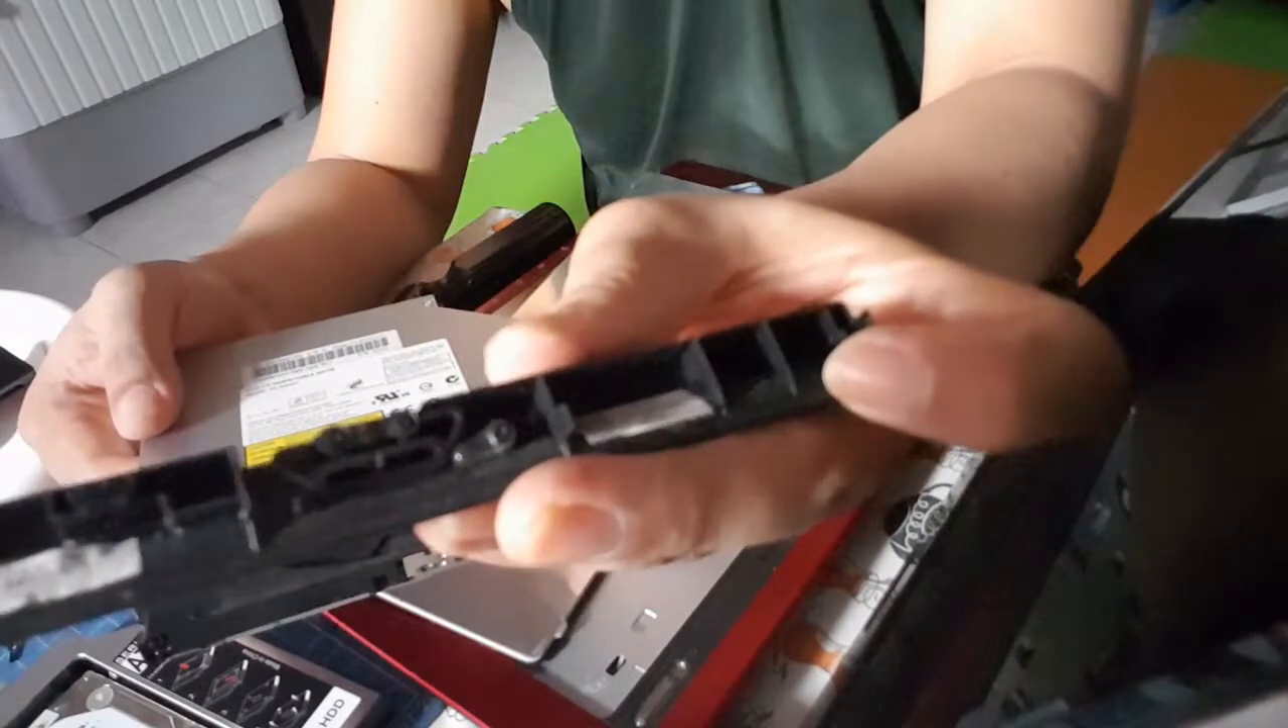I managed to remove the front cover of the tray it's held on by these clips.